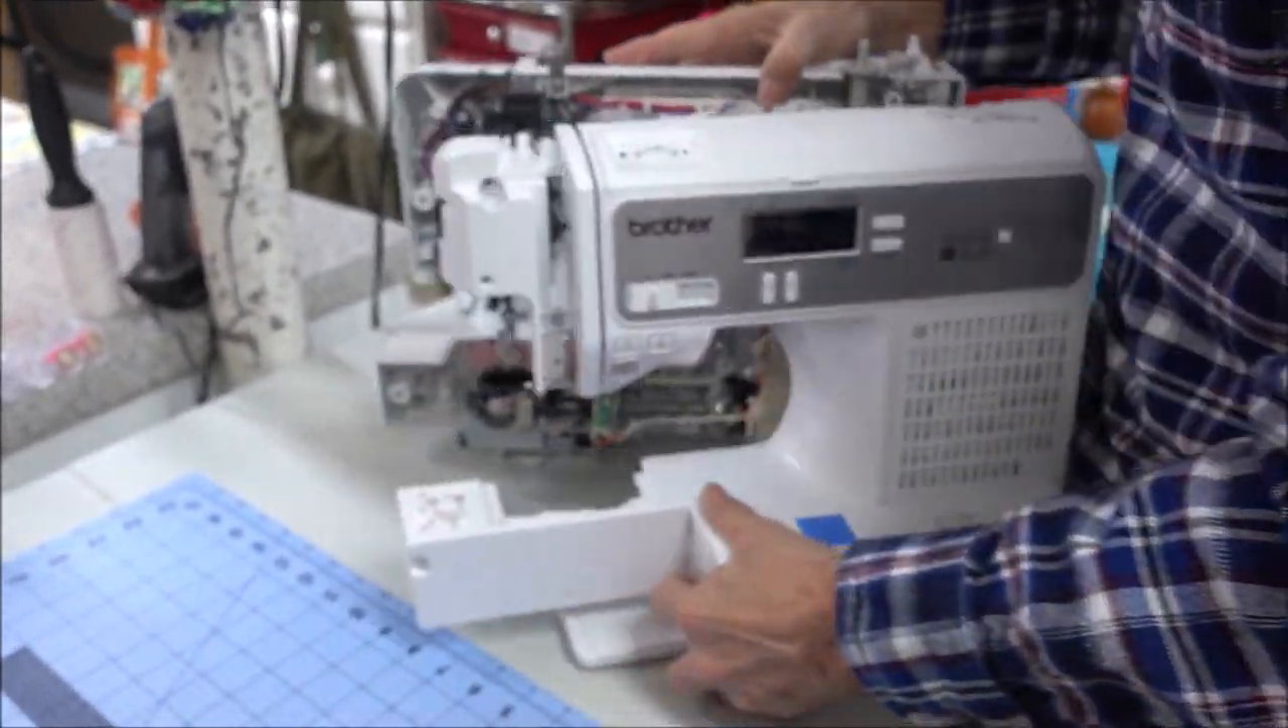Okay so we split the case and there's this bundle of wires that loops around behind this clip.